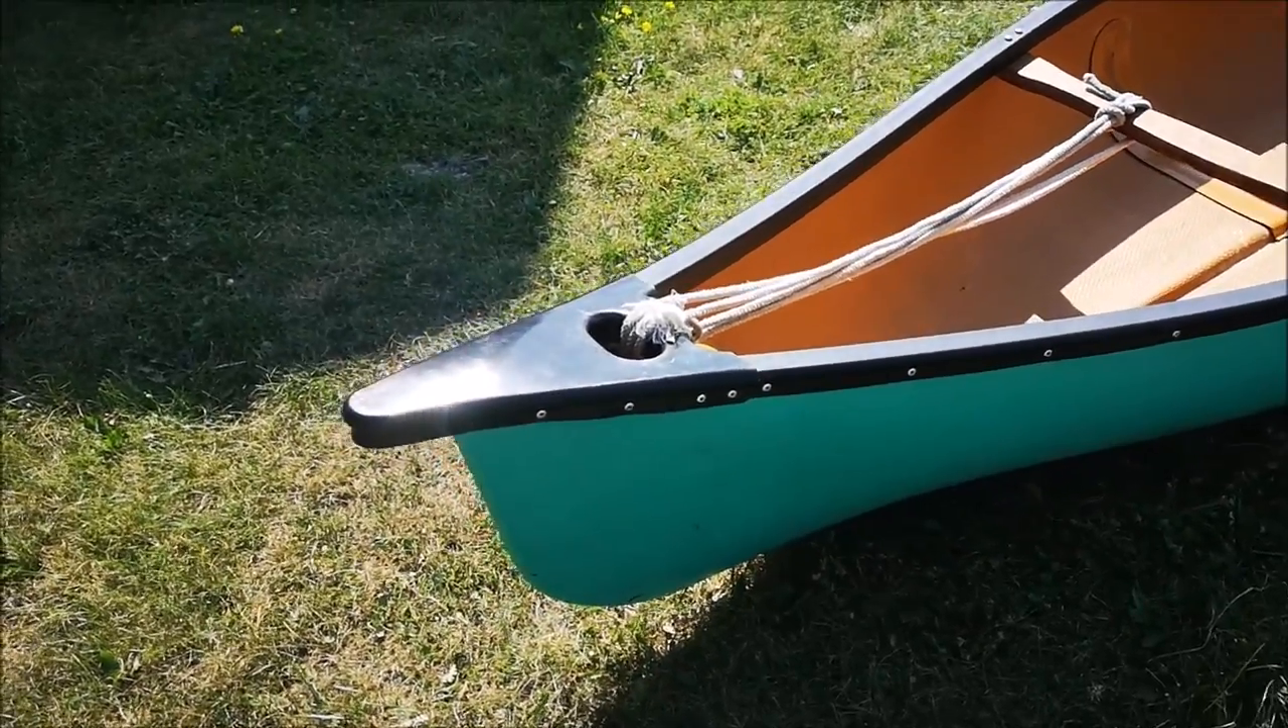The decks didn't fit quite as as nicely as obviously there's an overhang there but they don't they're not meant to fit this particular canoe and they're meant to fit a number of other canoe styles.